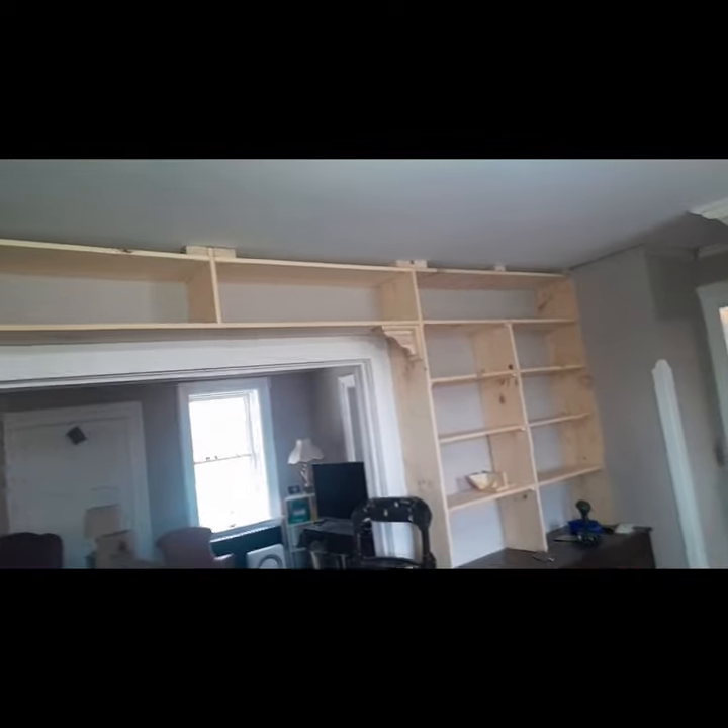So we finally got the shelves up. Everything's up.